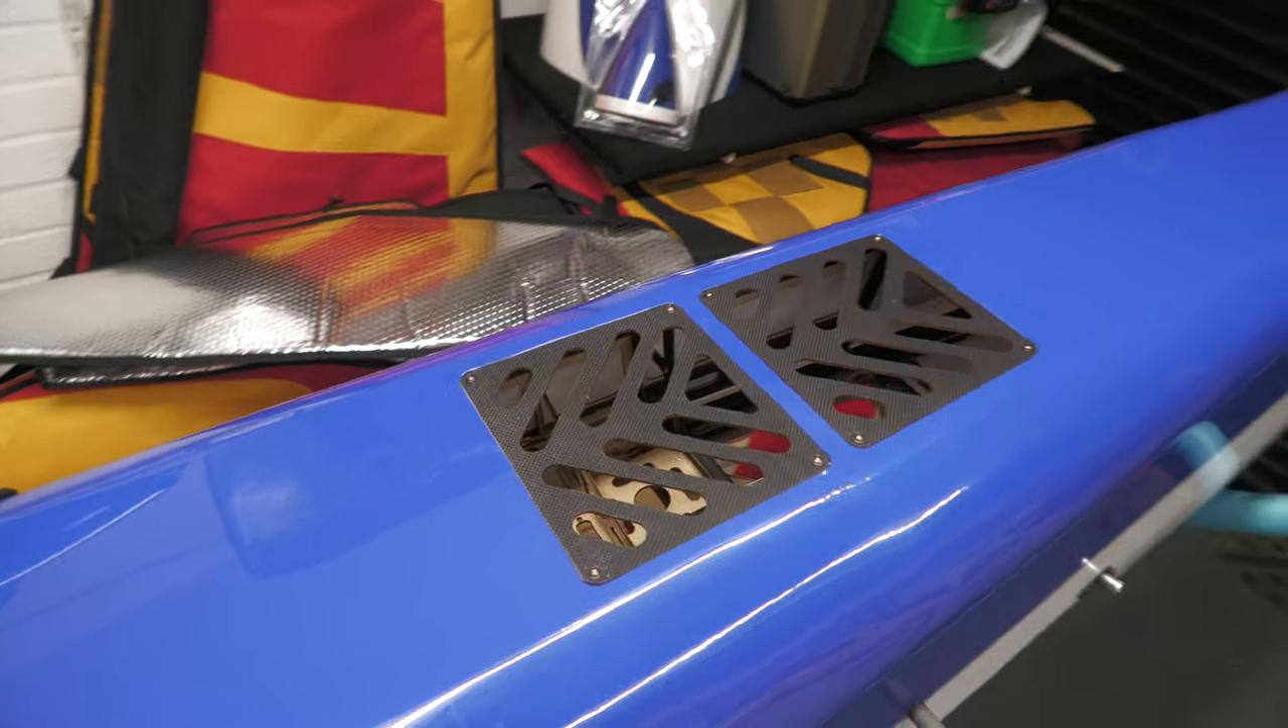There we go, both vents in.